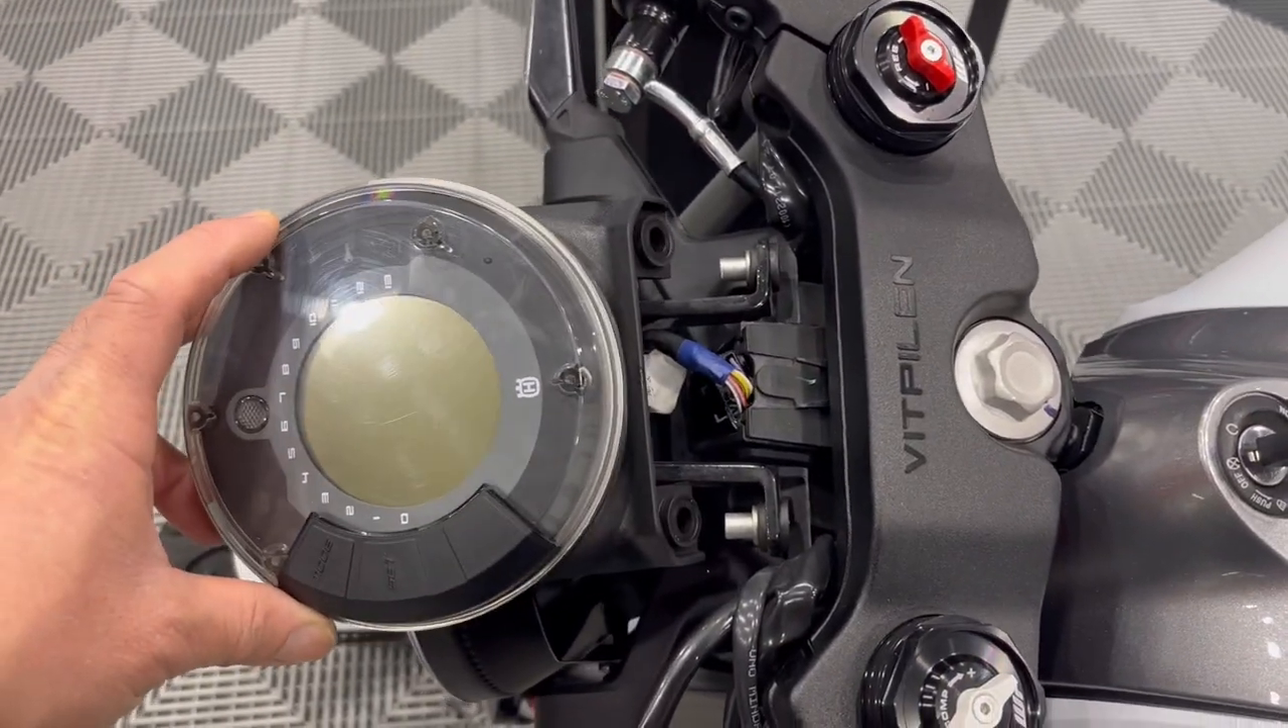And there we go, guys, the display is away from the bike itself.